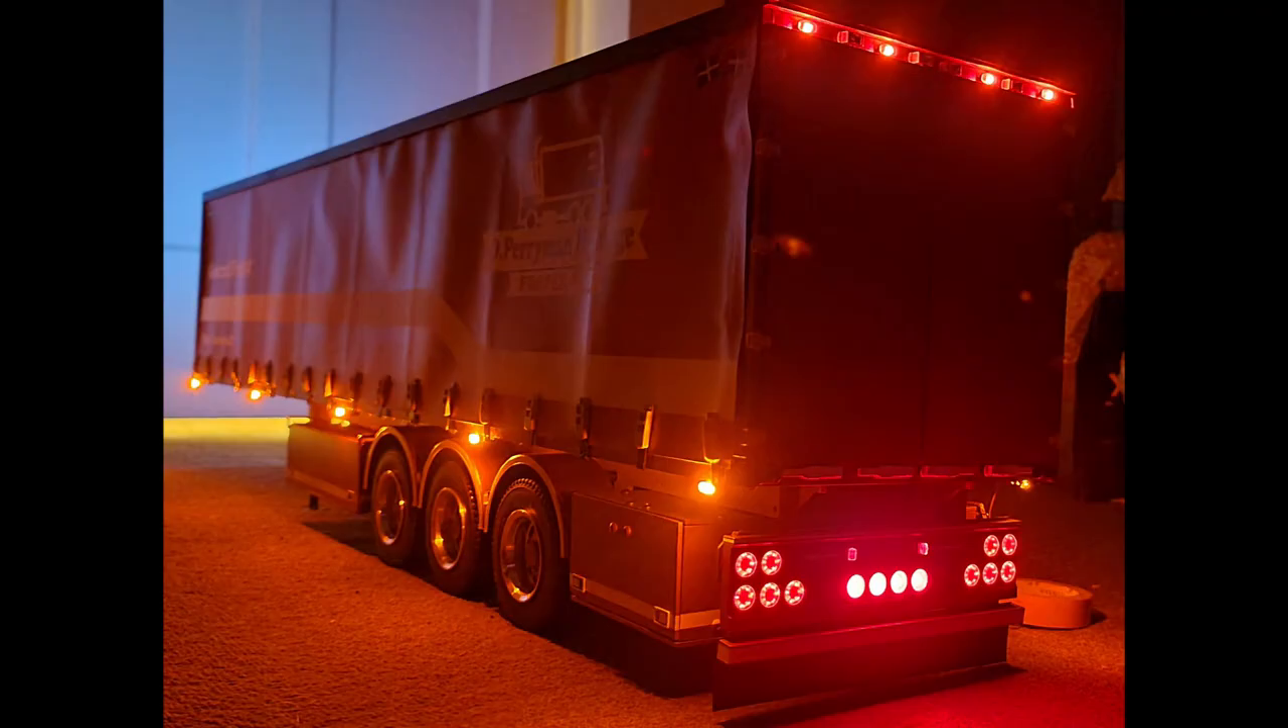I've also put lights above the door.